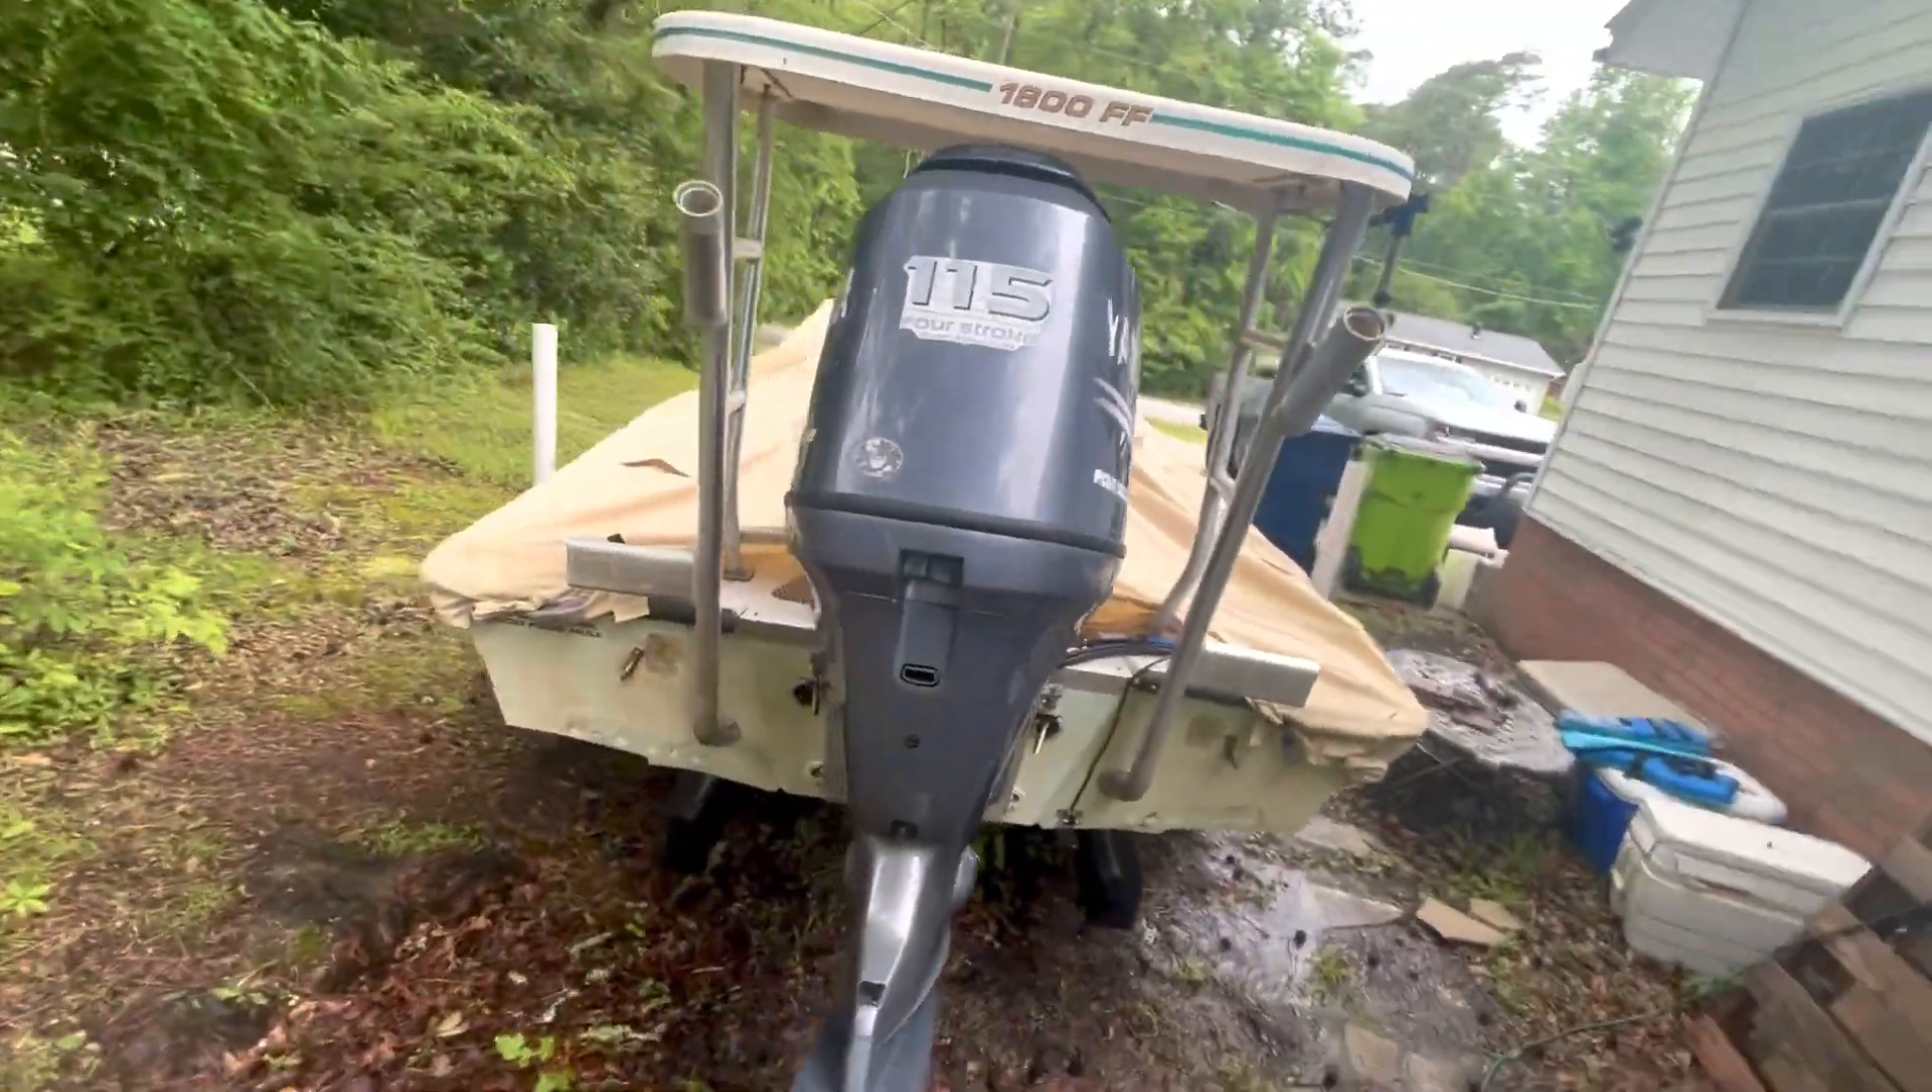Alright everyone we got the cover back on her we're all done.